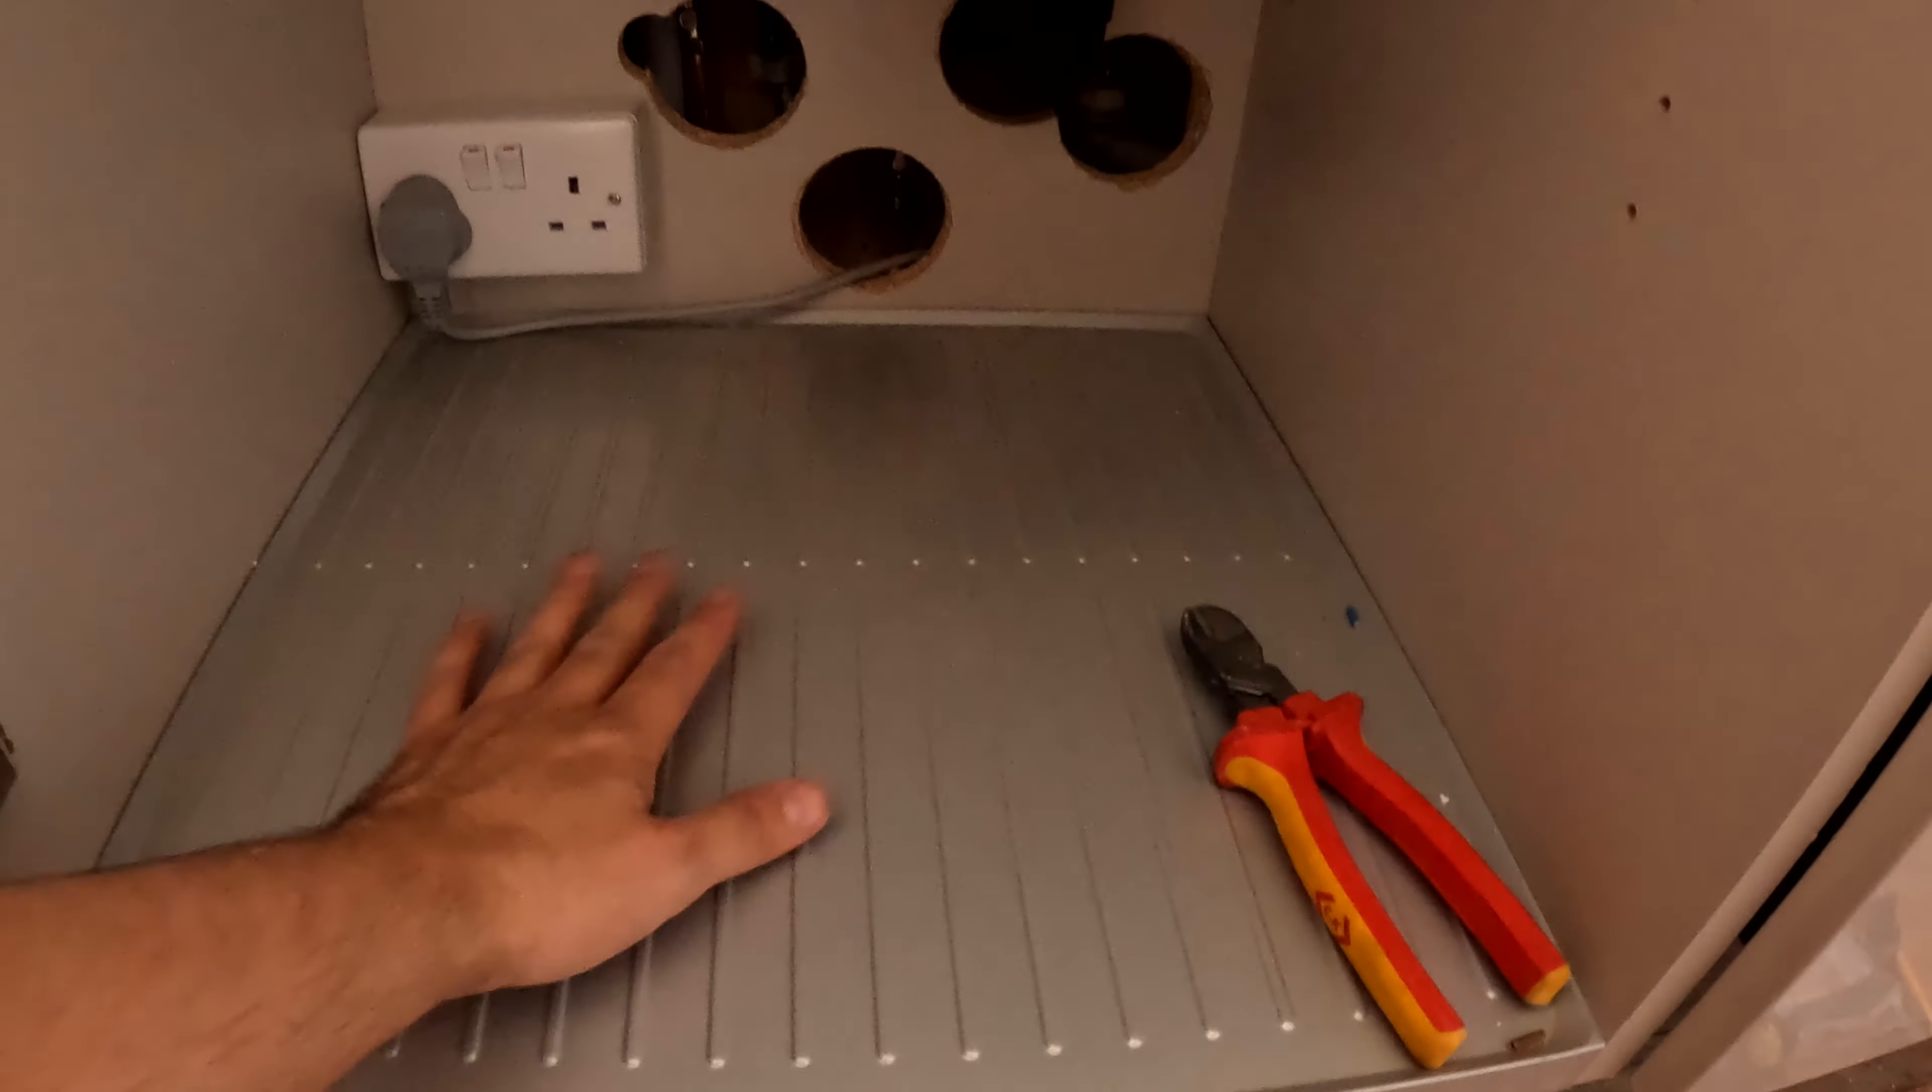So we've got the socket there. We've got this extractor plugged in.